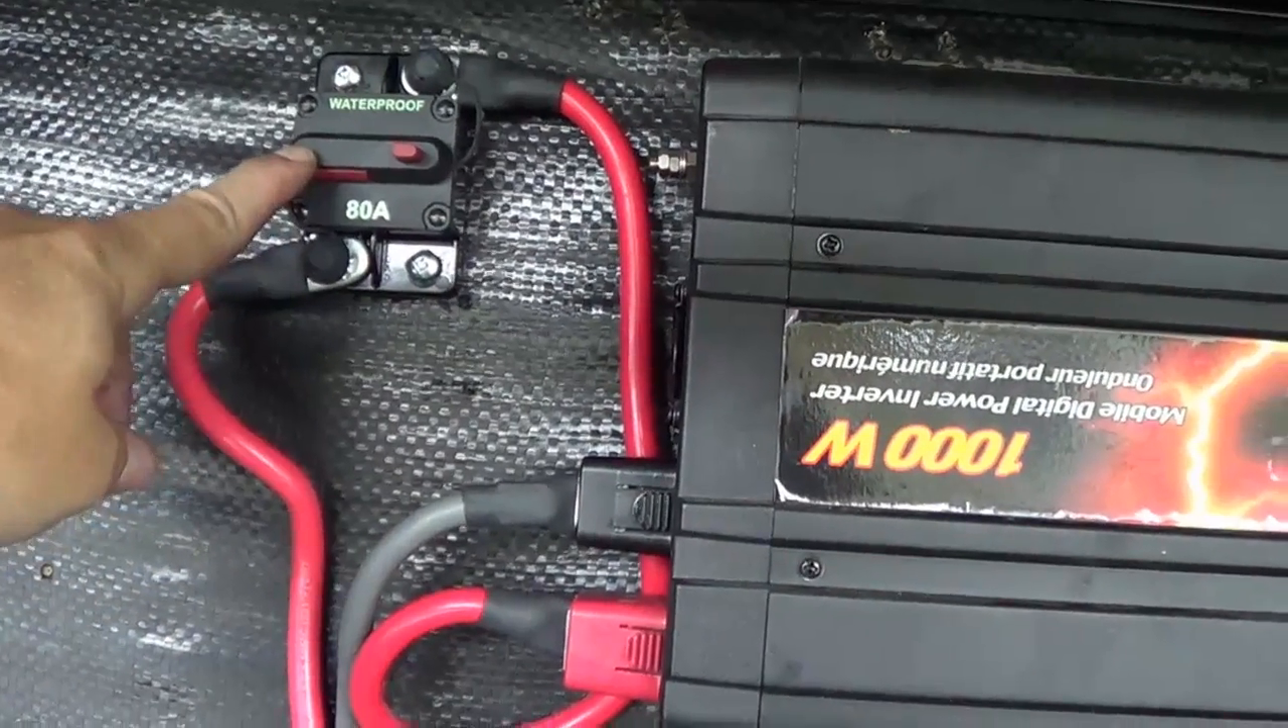I finished wiring in the thousand watt inverter installed the circuit breaker up here.